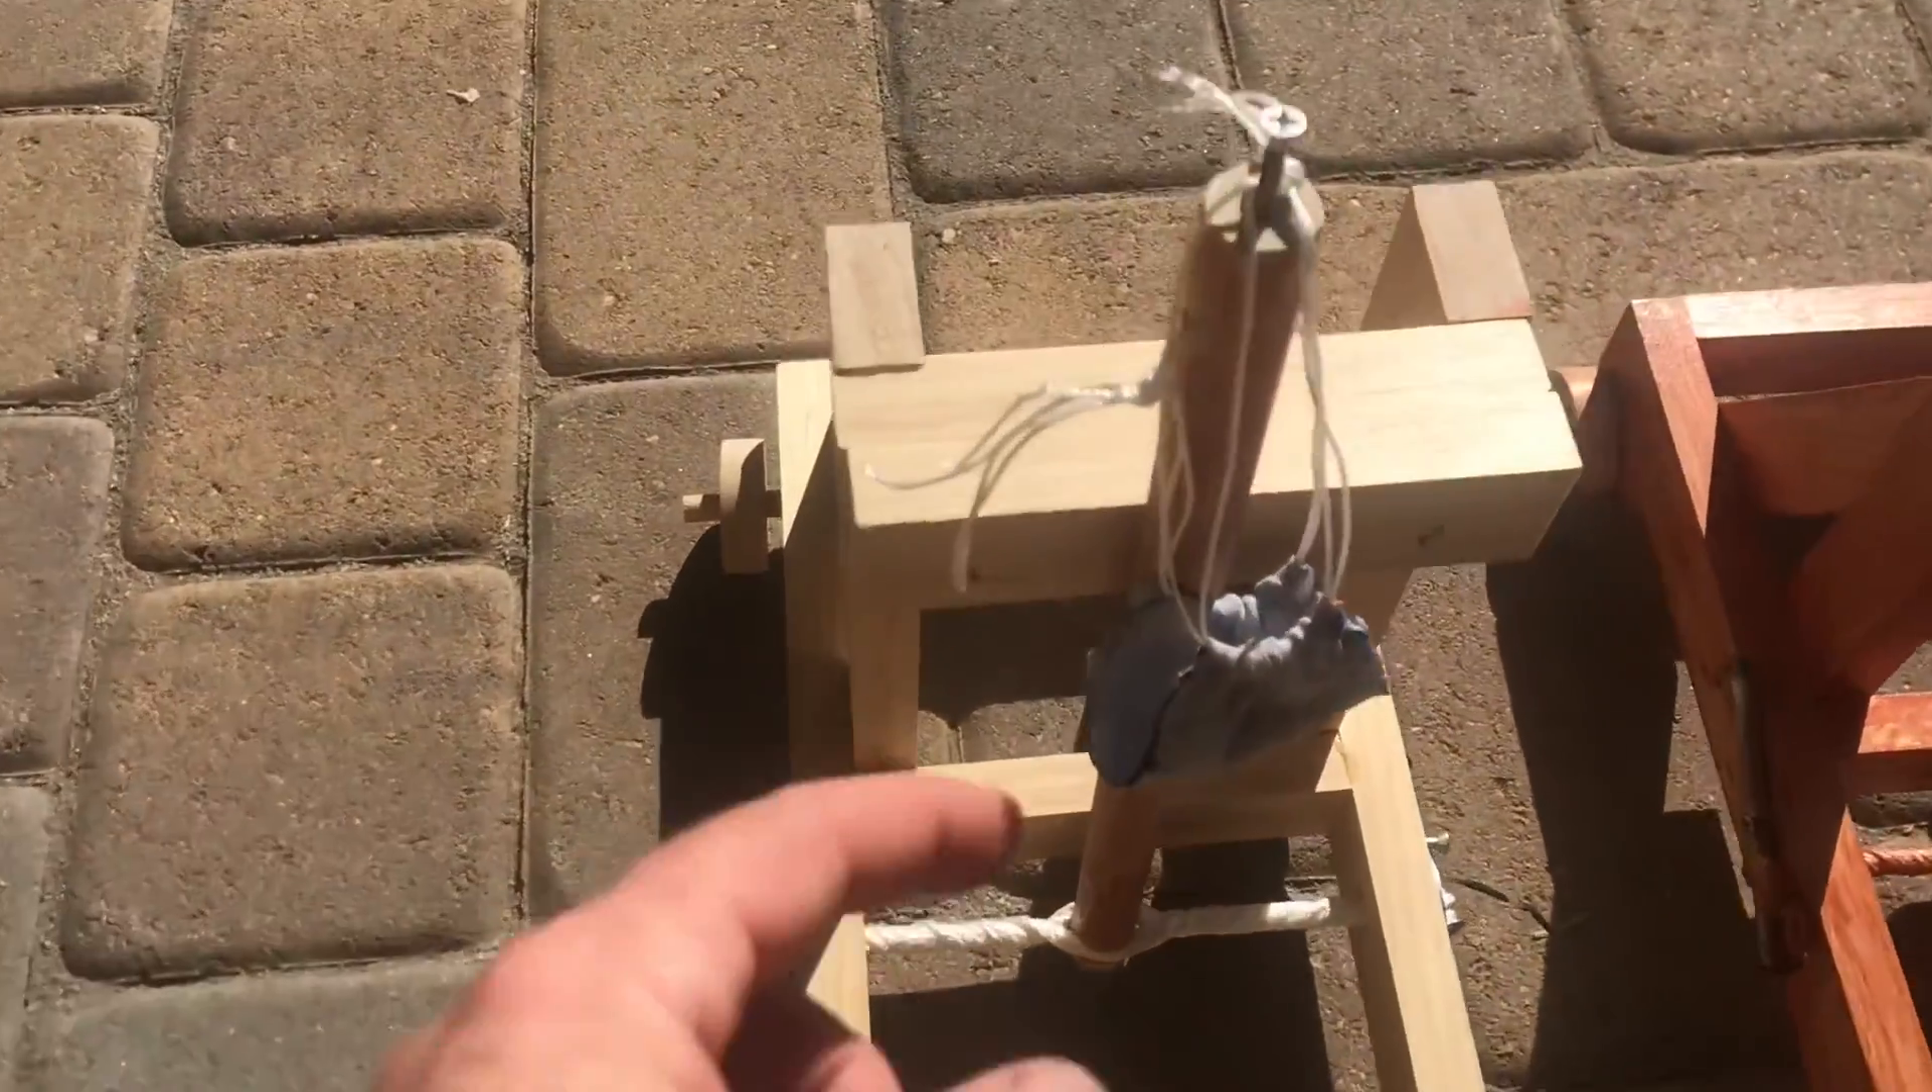We've added the pouch that's made out of some sewed canvas with some string.